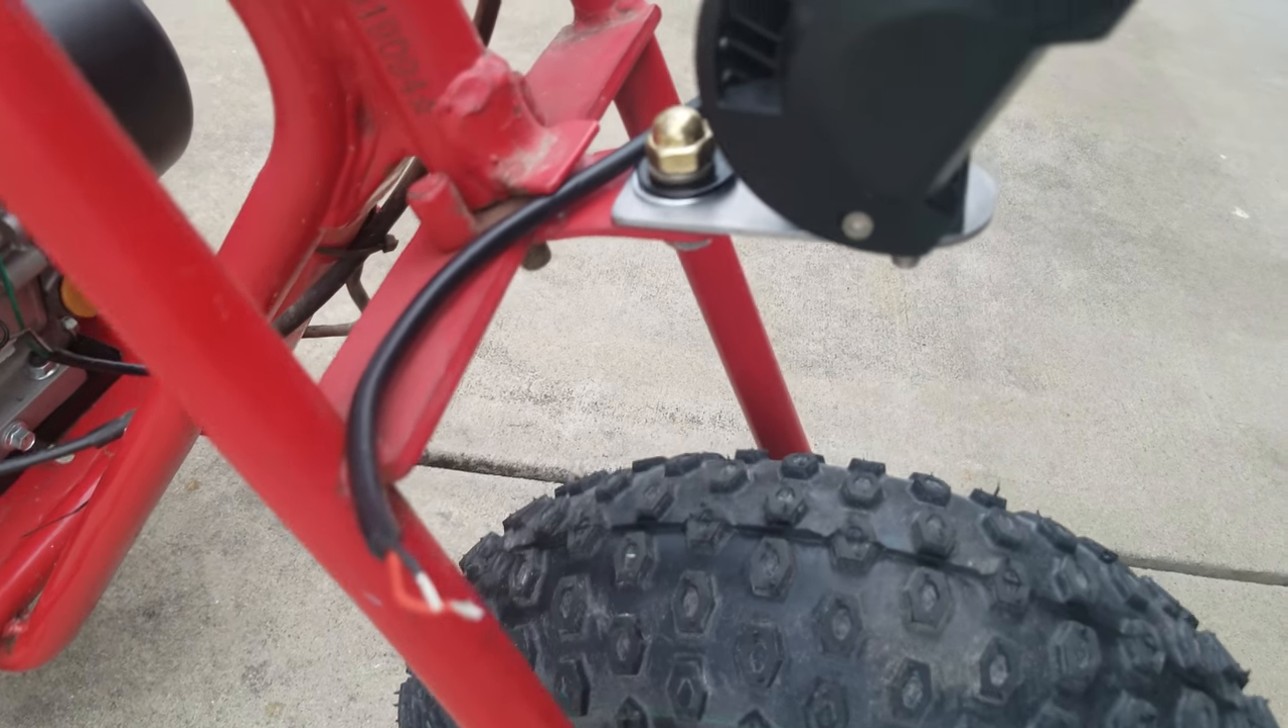We have our LED light installed on the bracket that we made, but we don't have it hooked up.